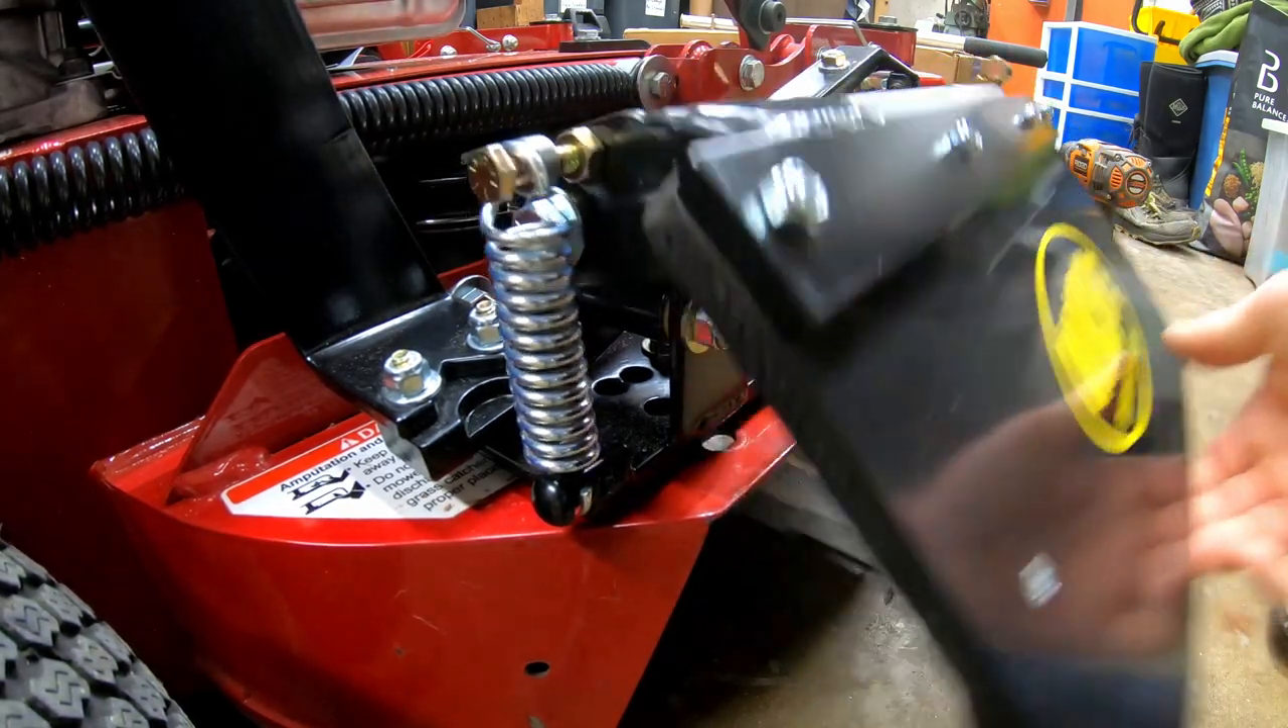Okay, so now the spring is on.